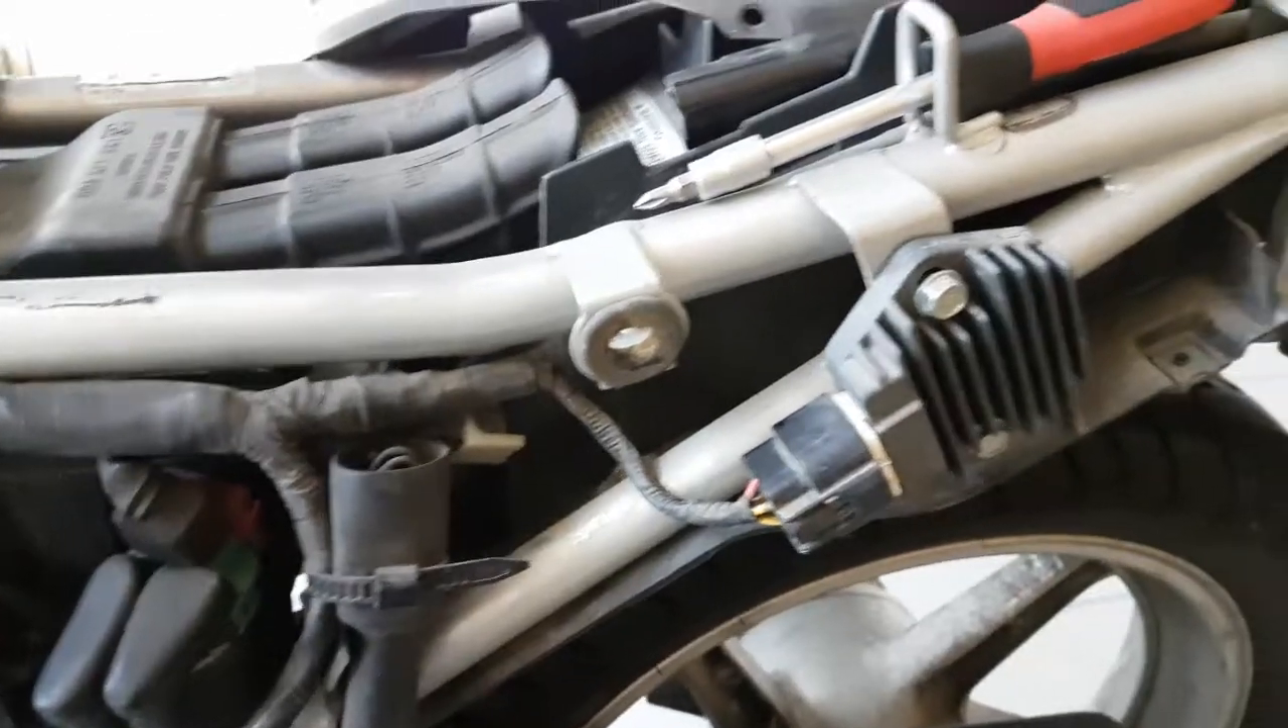Como podéis ver el regulador ya está montado en su sitio.